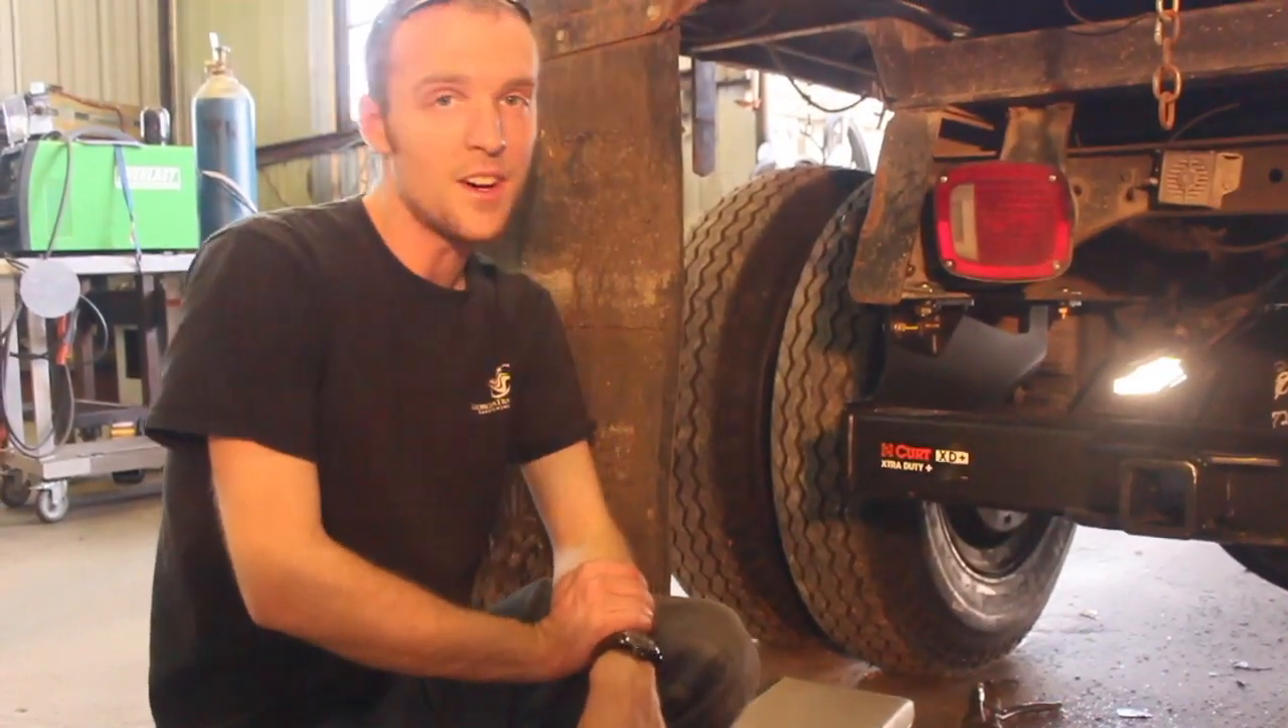So the hitch is now installed.